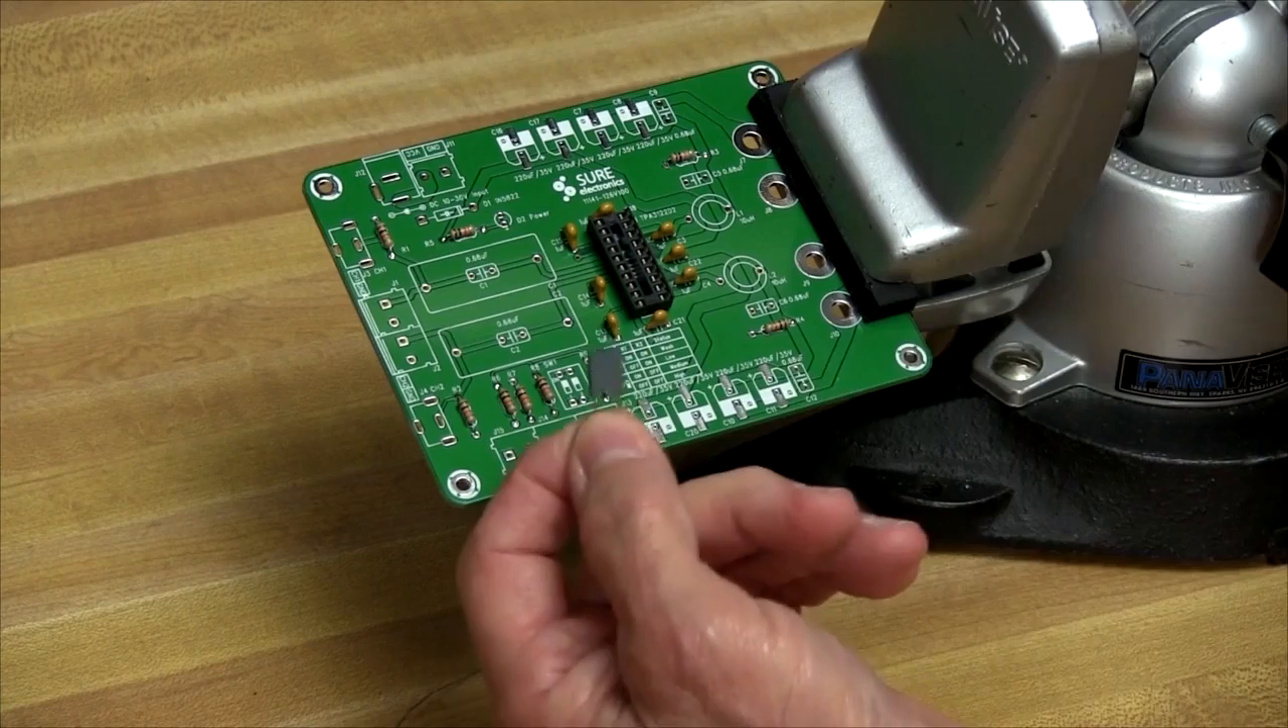Now that we've got the IC socket mounted, we've got some more capacitors.